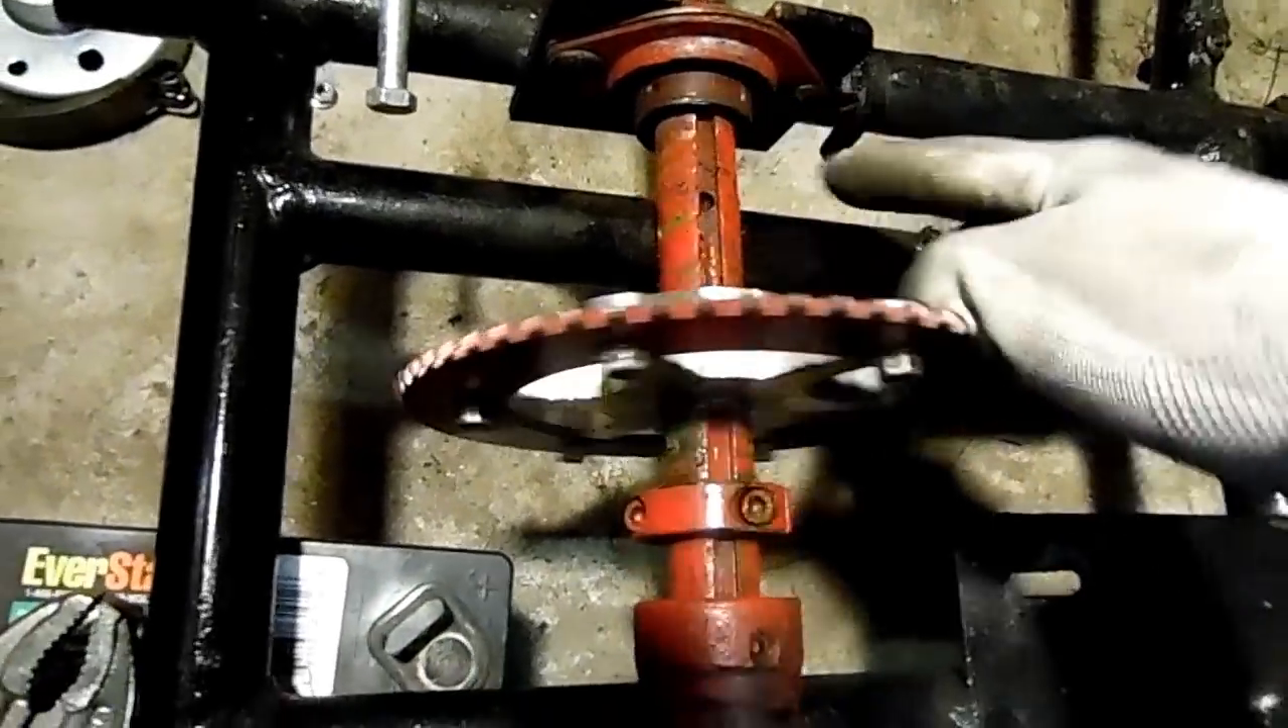Added this little collar here to keep the axle from sliding.